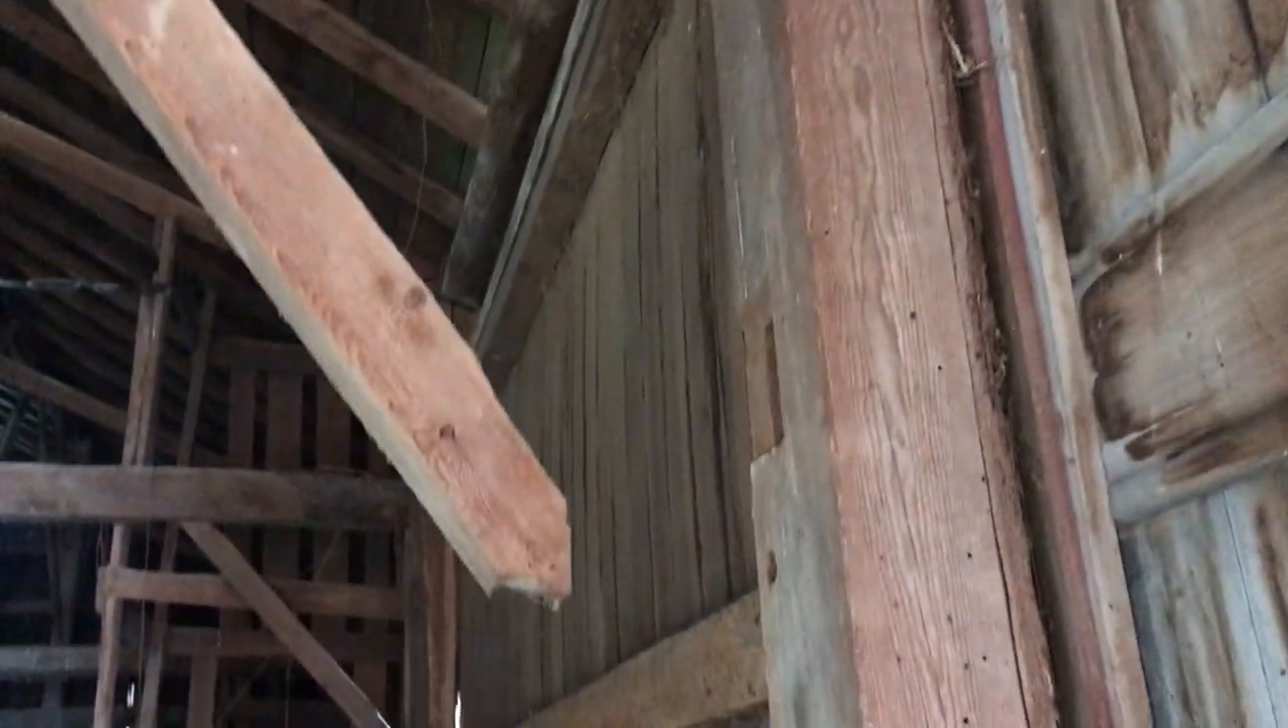This area right here is definitely a problem you can see it's separated our support piece or tied in piece has come apart.